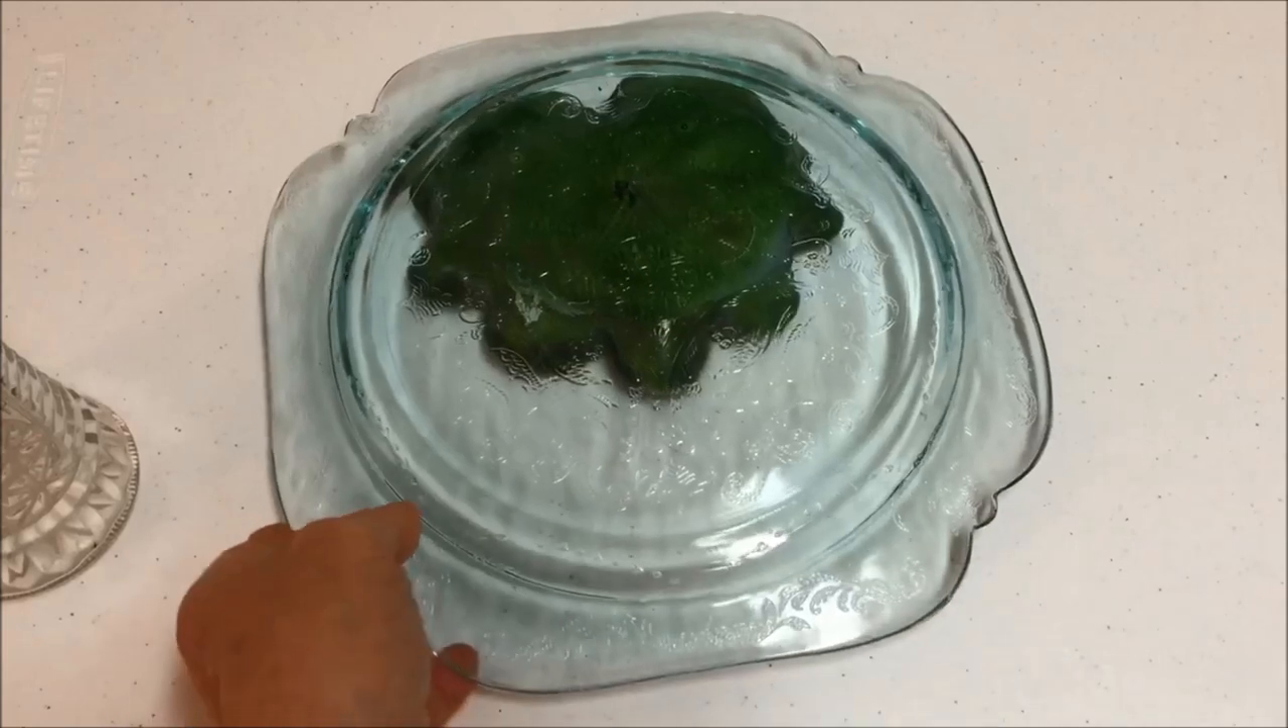Now my dish is going, is a little lopsided because it's not in the center.